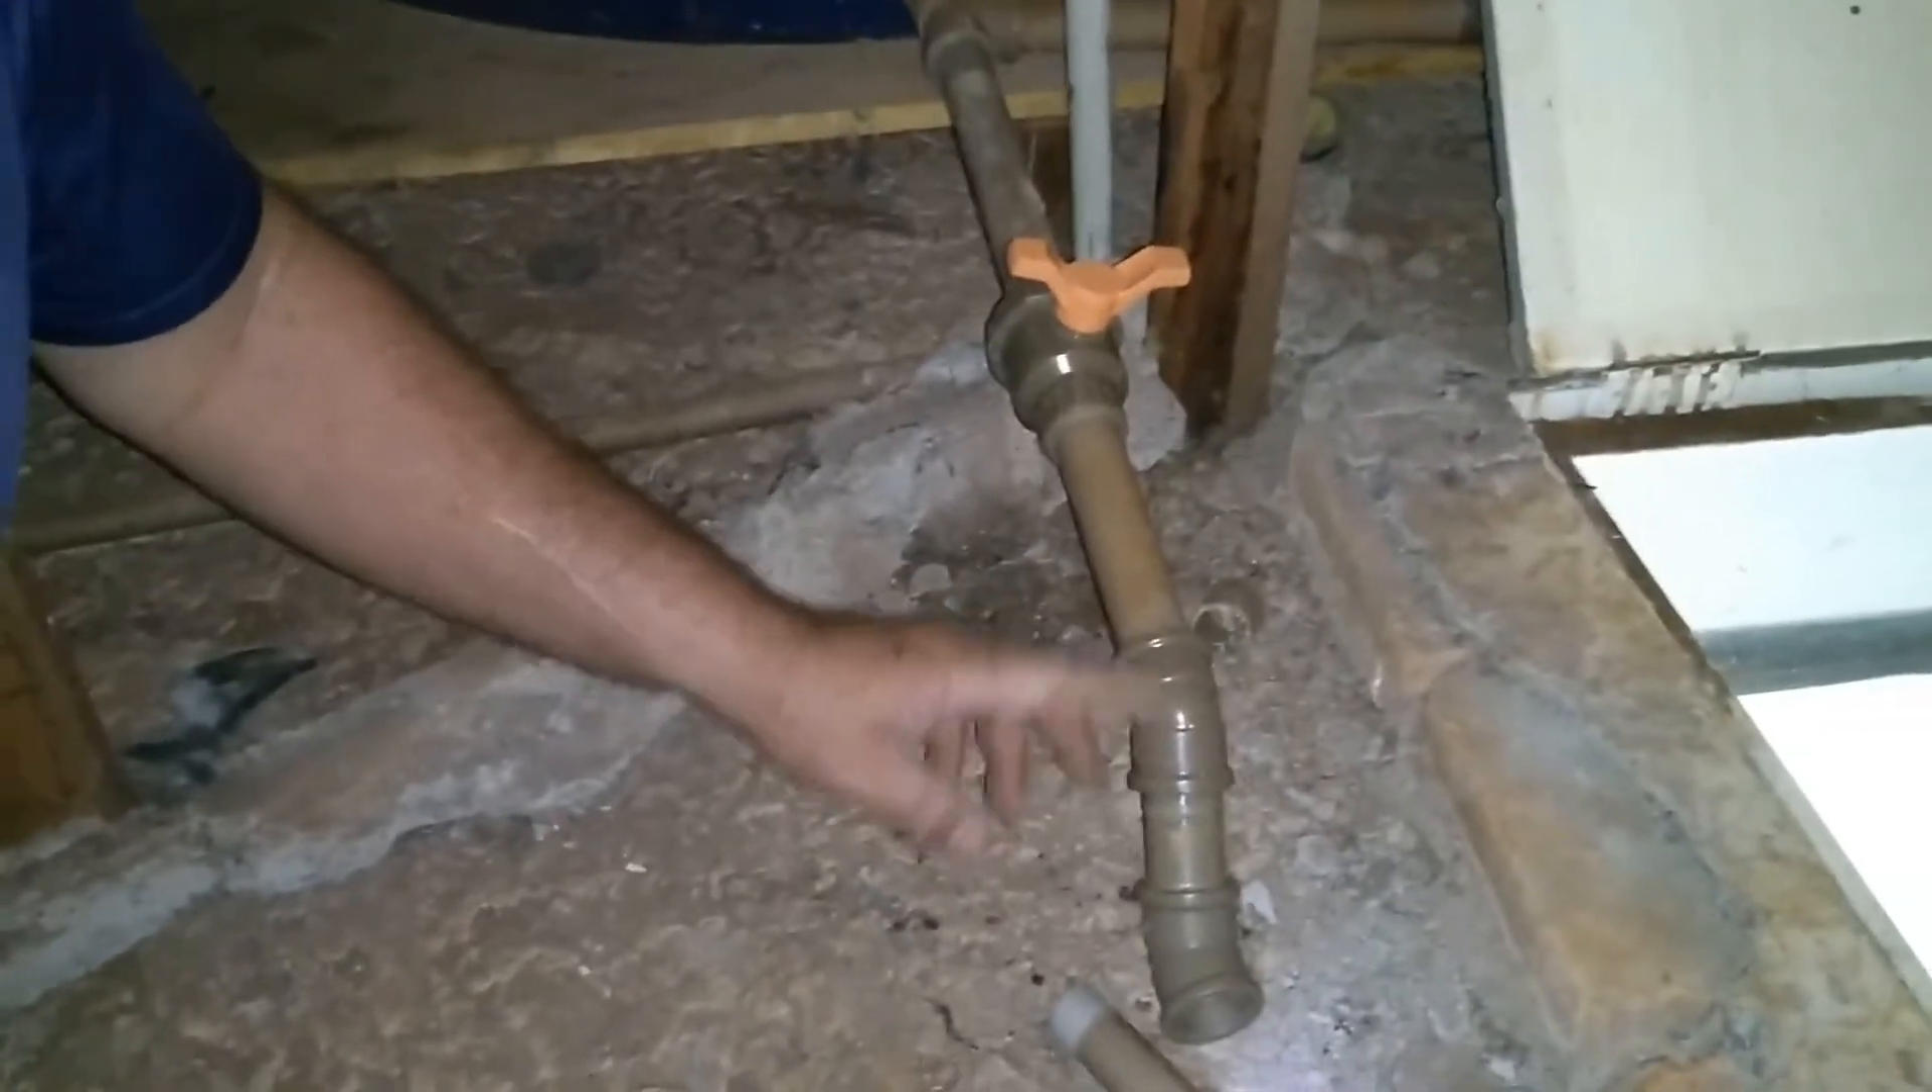Então, aqui ó, é um cano de uma polegada, instalei esse registro já, tá?